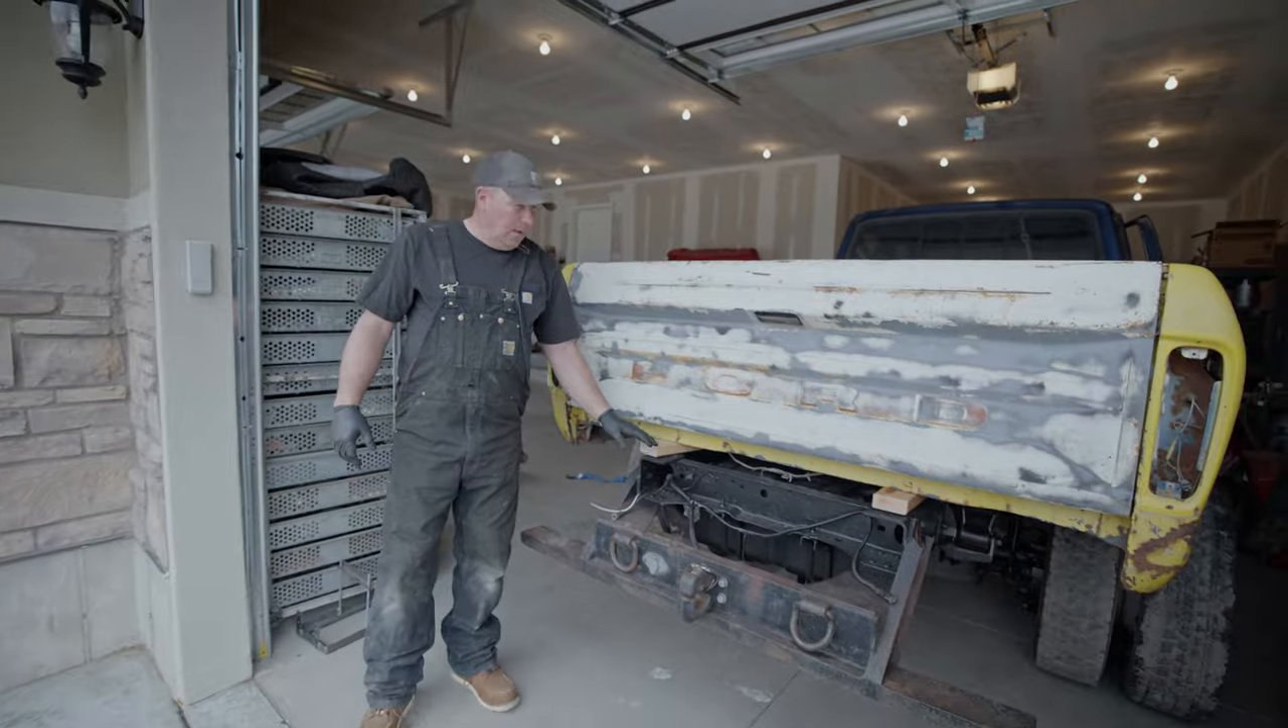The back of the frame is going to stick out a little bit past the bed.